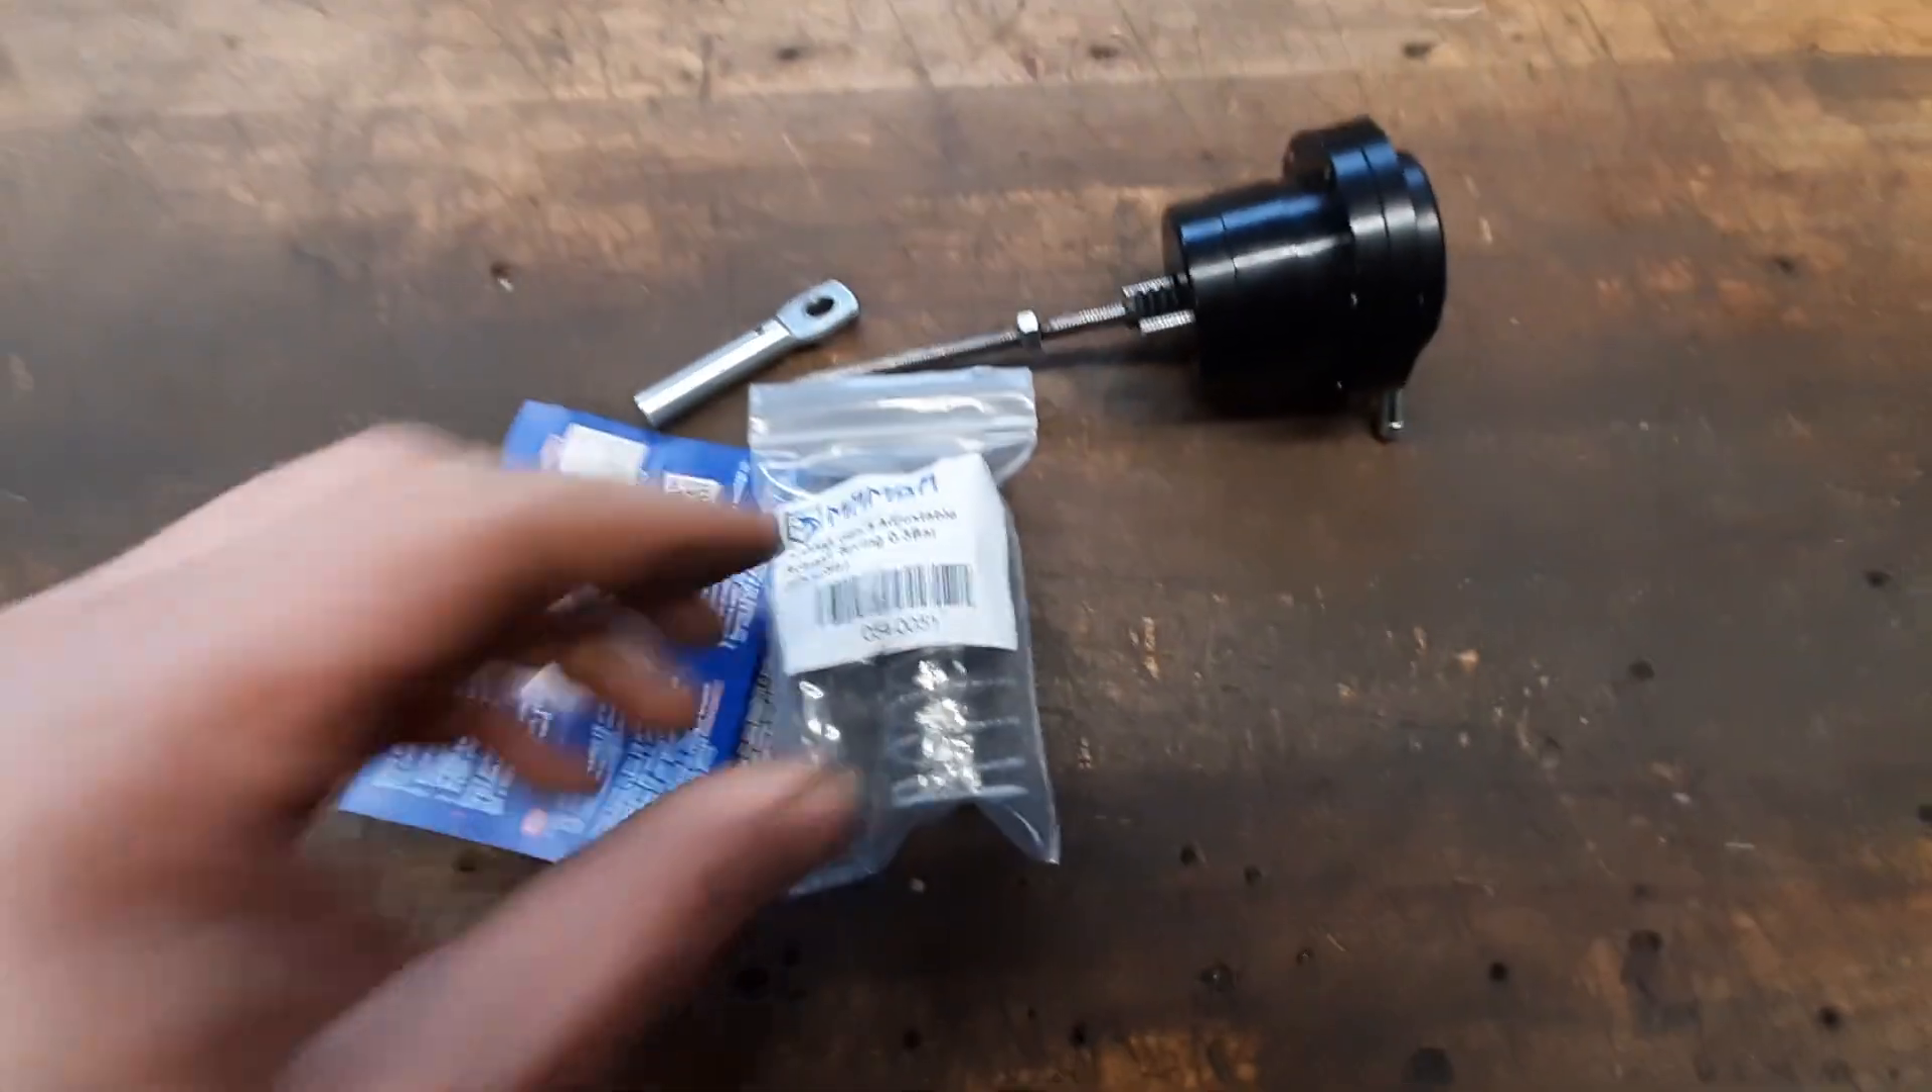The actuator is off the car I had to take the eyelet off to fit it through the hole.